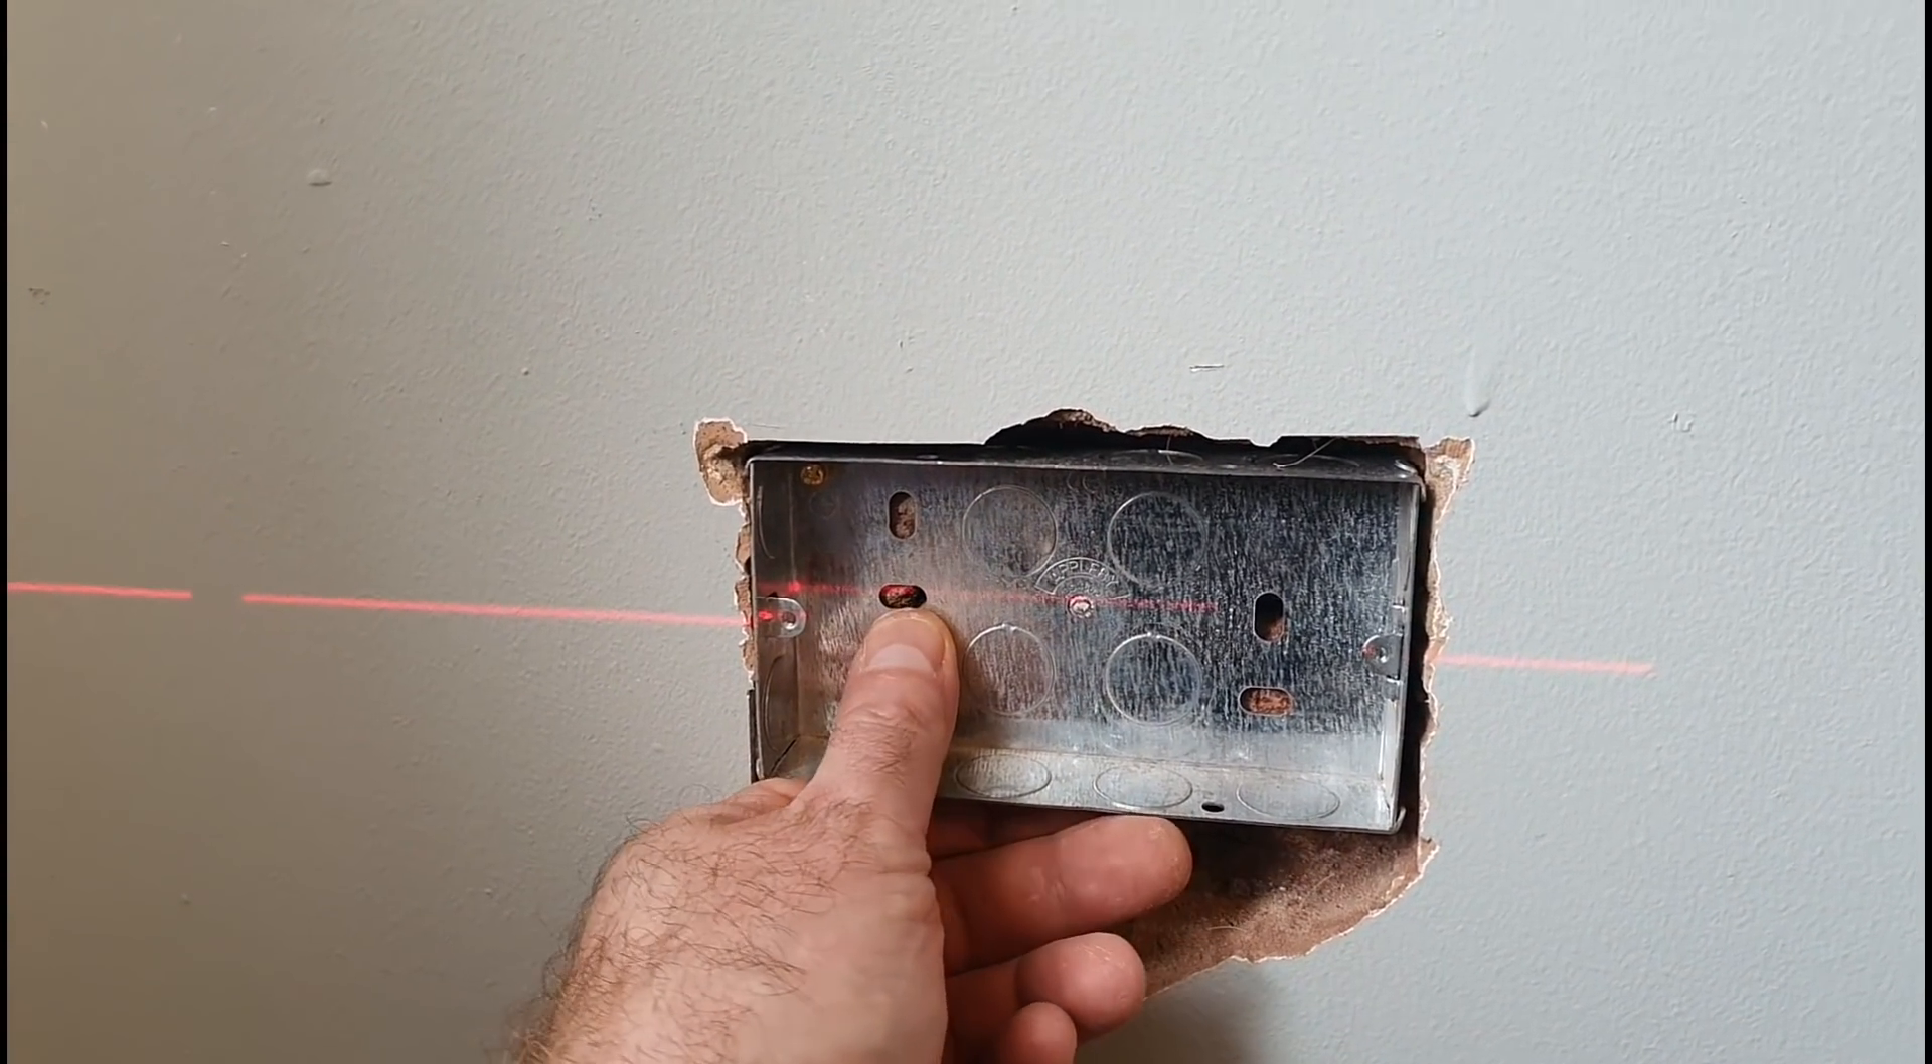That's the box nicely in.